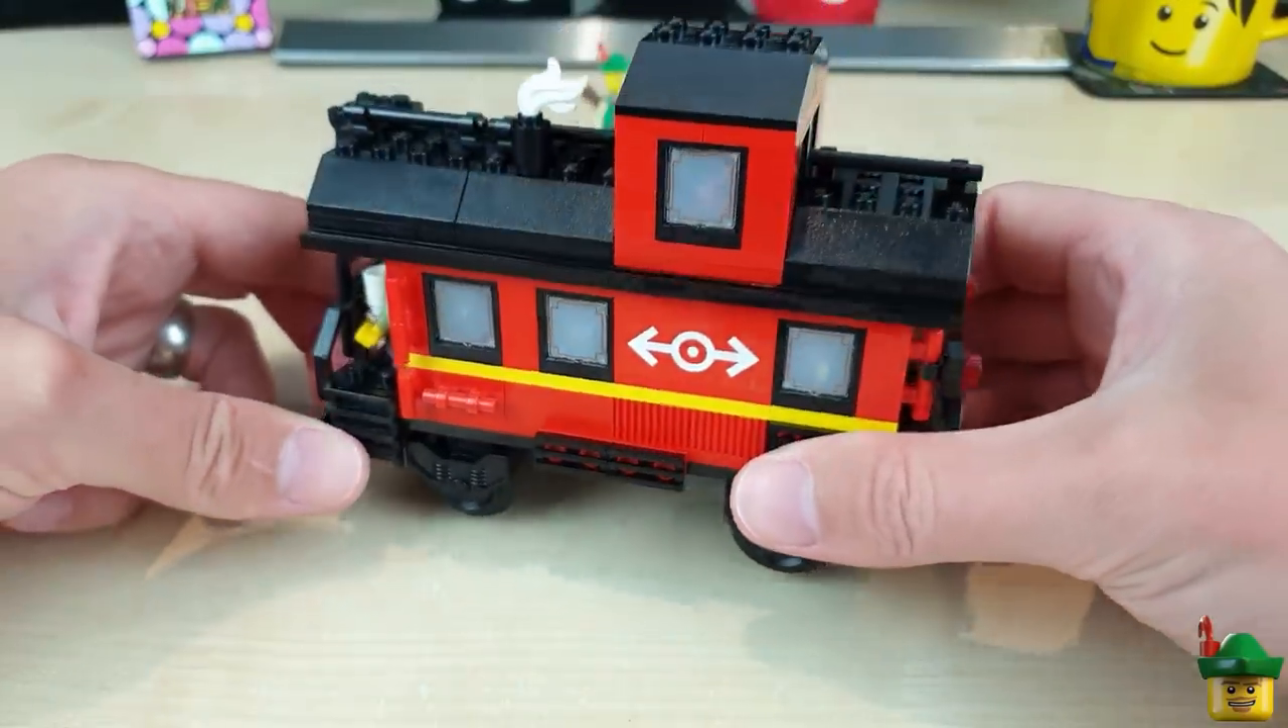And there we are. The finished caboose. With the frosted windows all the way around.